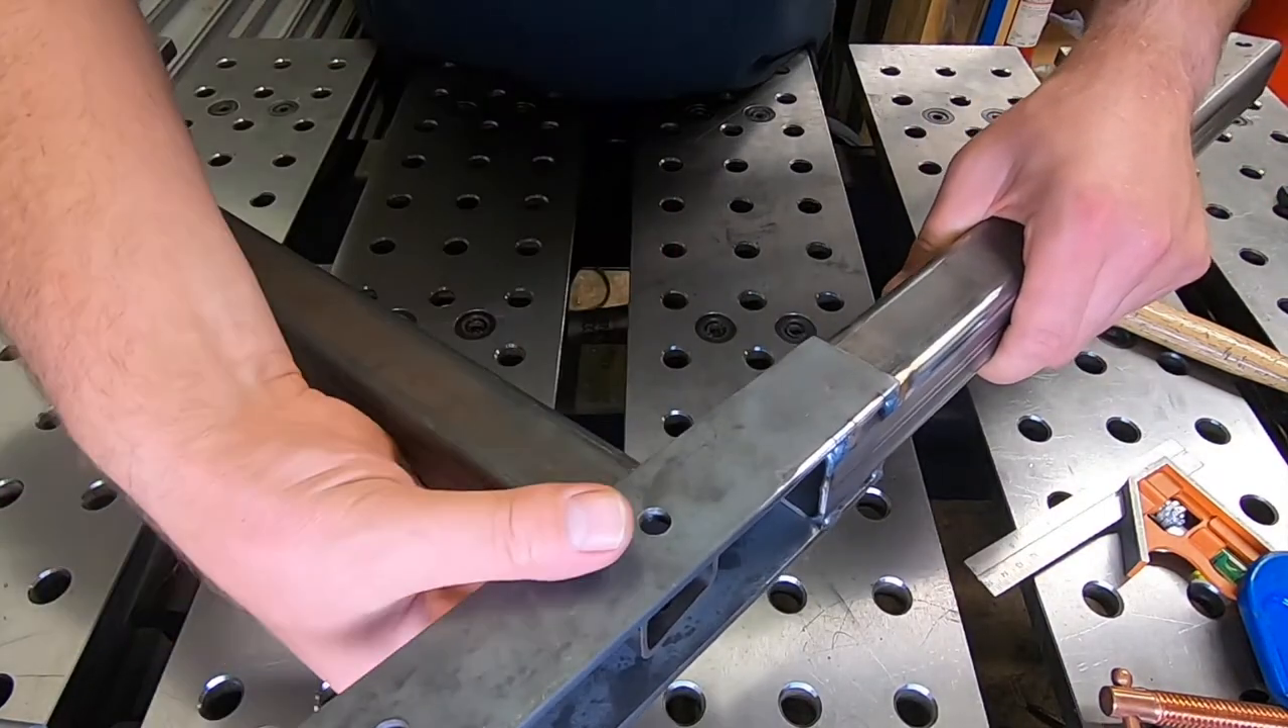Hinge is nearly finished guys all we need to do now is make a pin what goes through this hole and out the back.